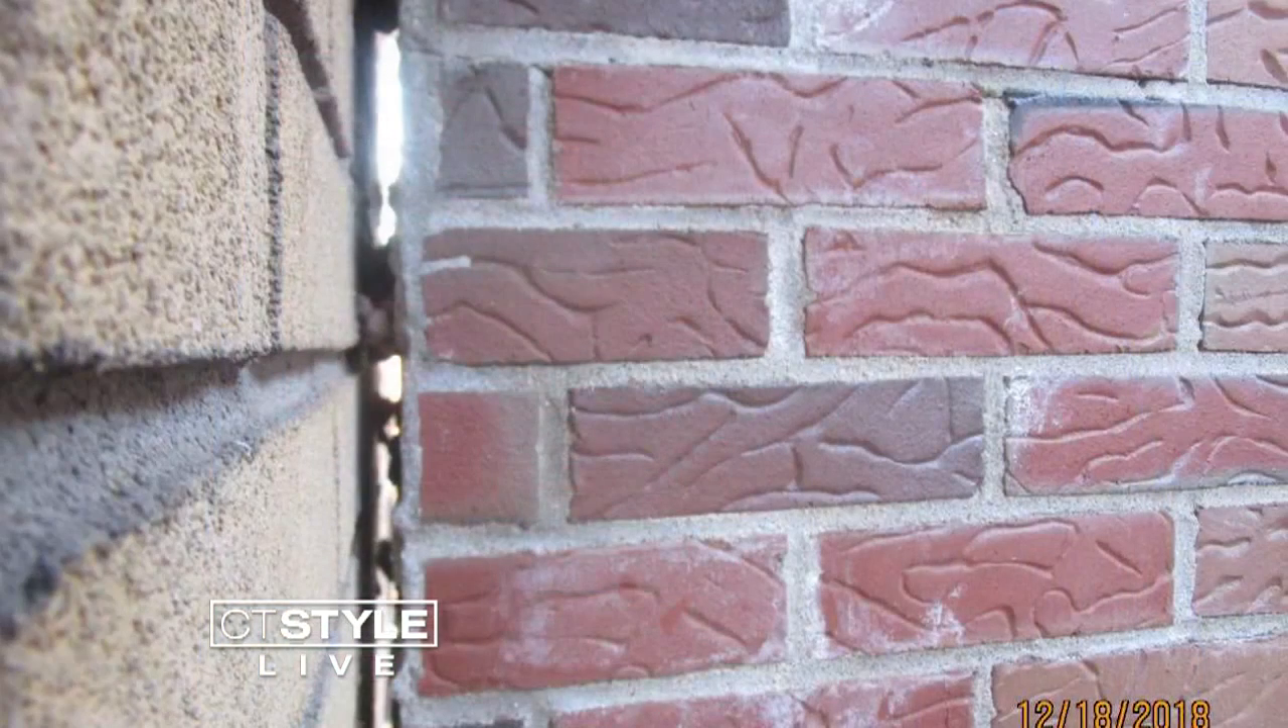It's a multifamily and the chimney is actually pulling away from the house.